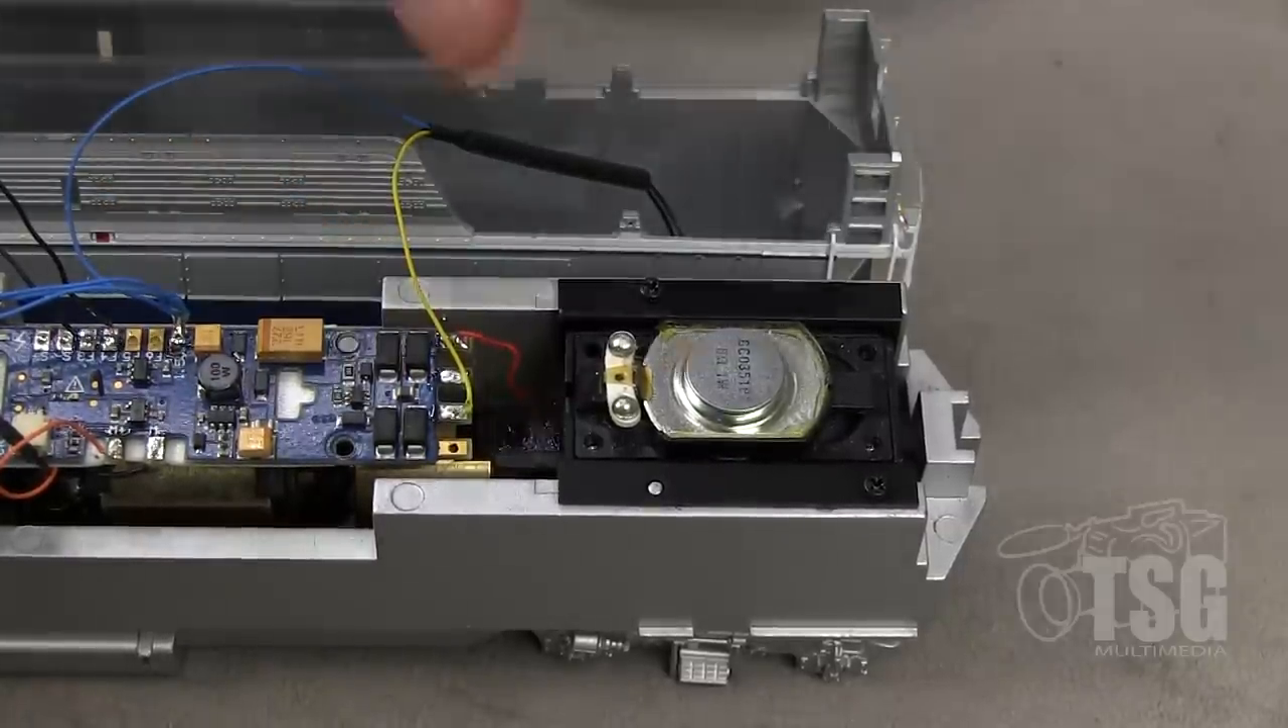So the speaker fits in like this. And as you can see, 16 by 35 is the perfect fit. And that's how it's made to go.